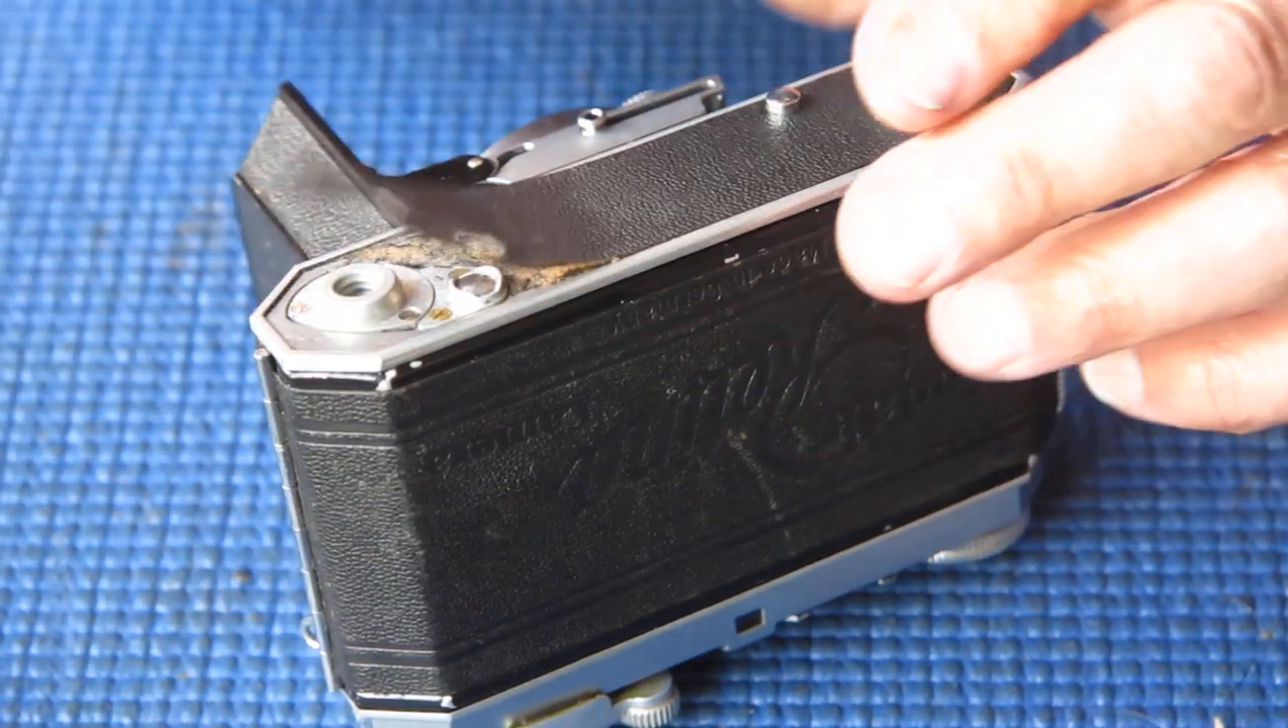So here's our camera body all pretty much complete. All that remains for me to do here is to glue my leather back in place and I'll do that now.